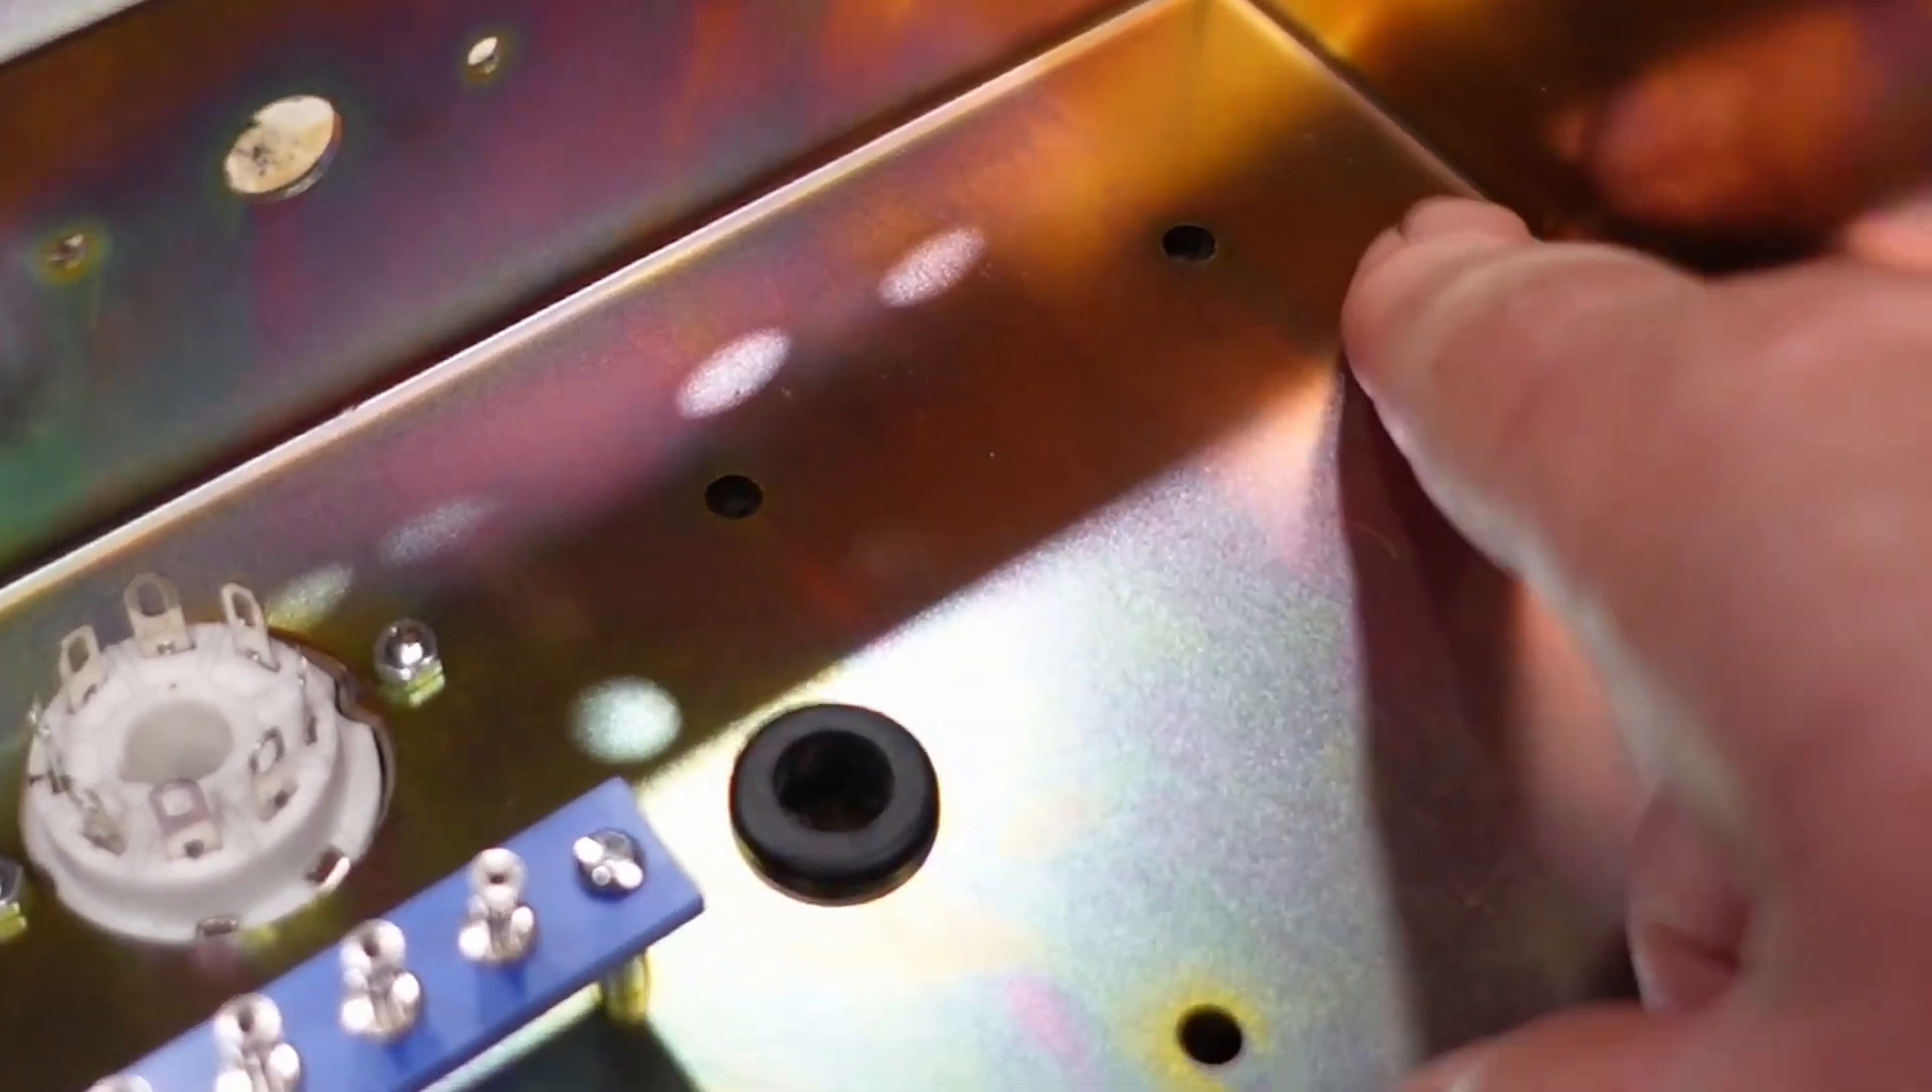But anyway i installed the grommets to protect the wires from the edge of the chassis because it can be sharp.